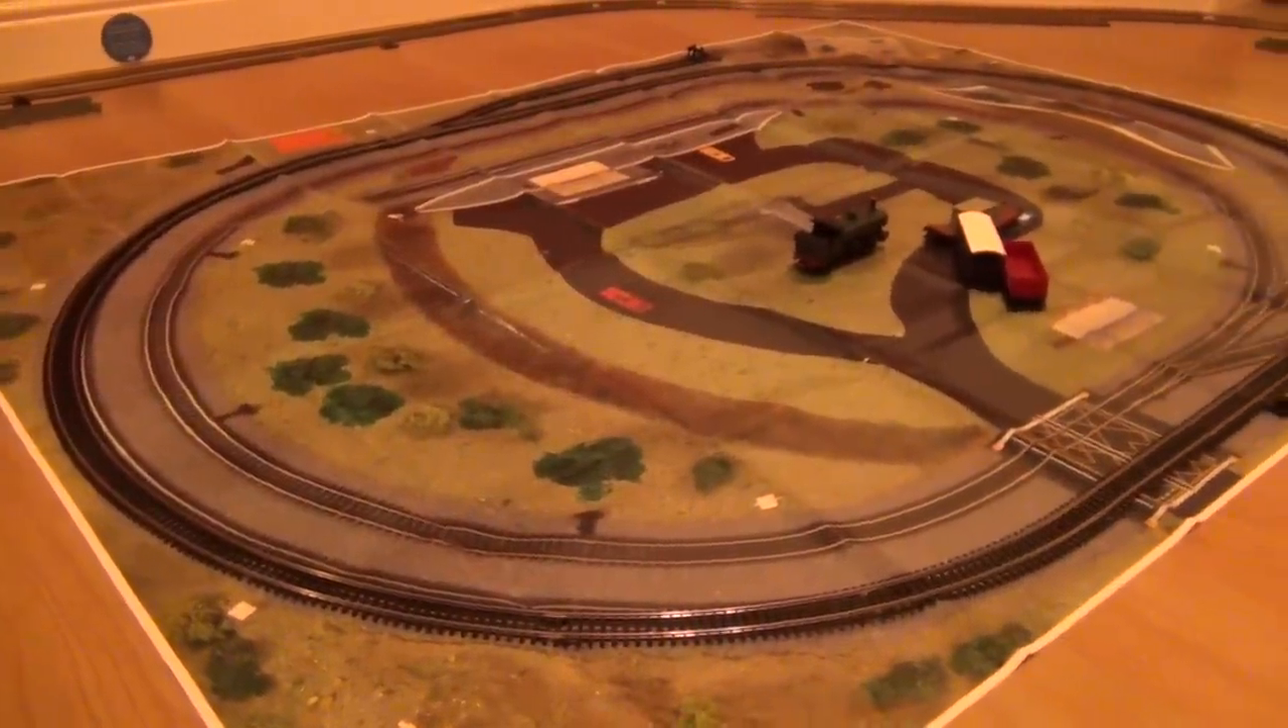You can see all the tracks in place.